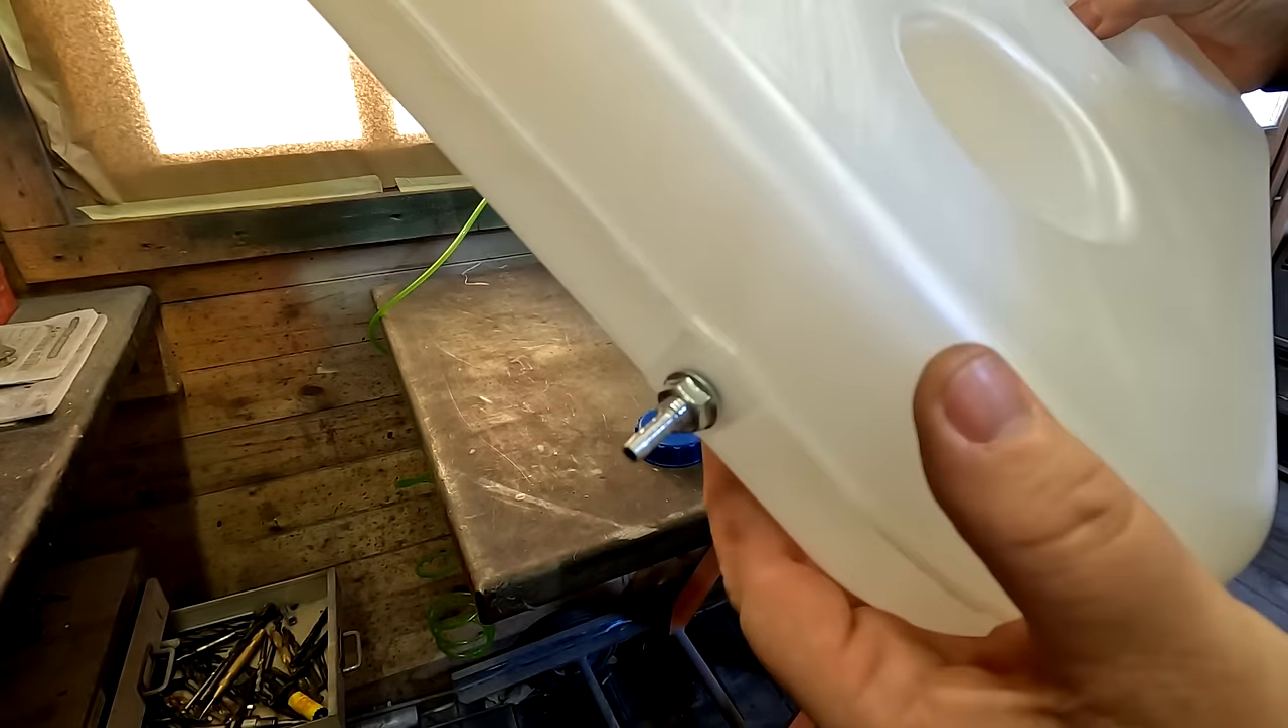And that's the fuel outlet fixed.